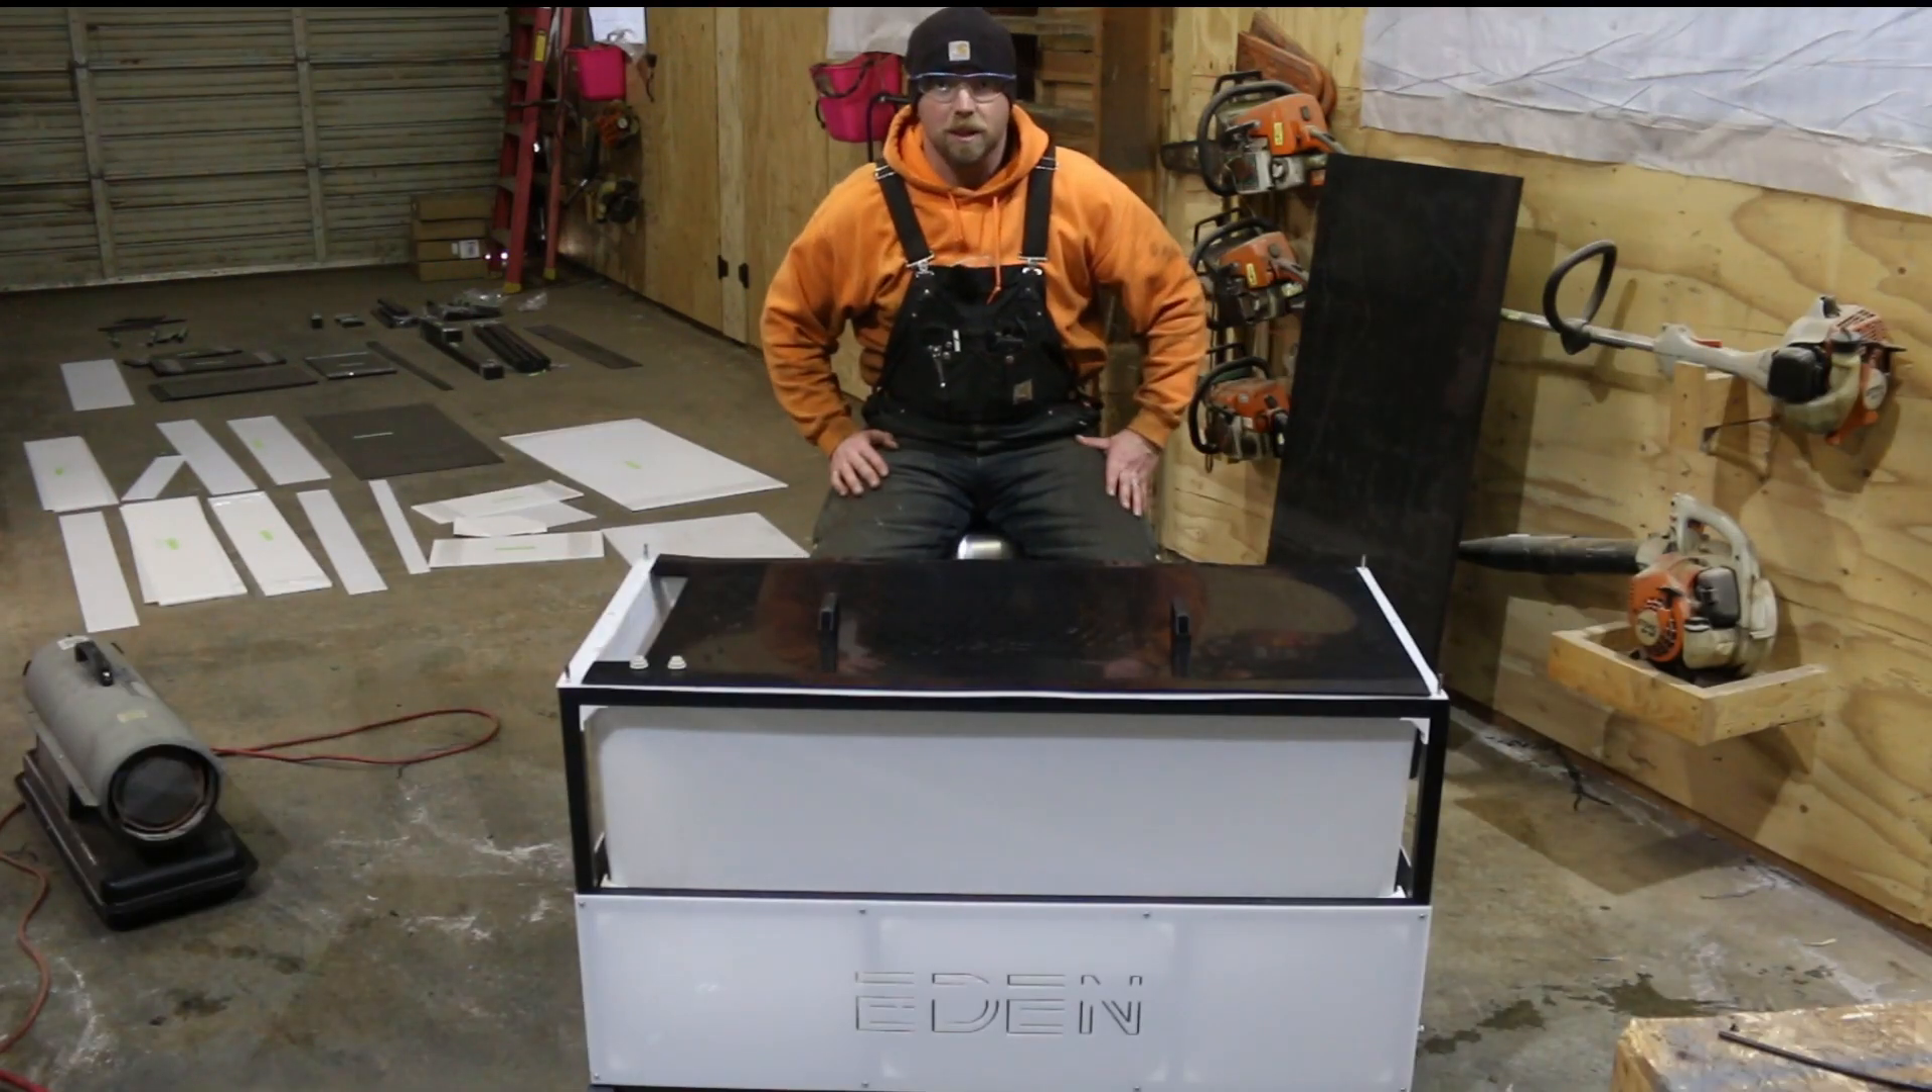Here we are we've got a base a reservoir and a reservoir lid all assembled.